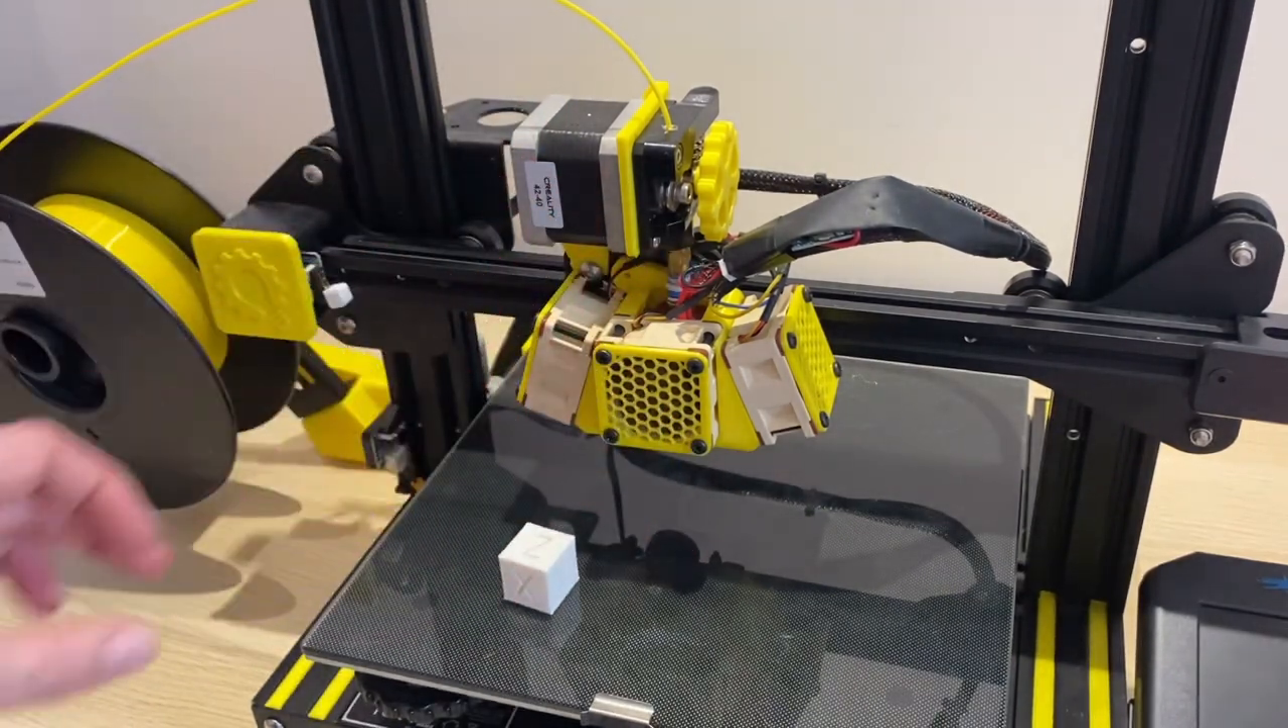Then replace the fan and the fan cover with four screws, and the hot end is now fully assembled.